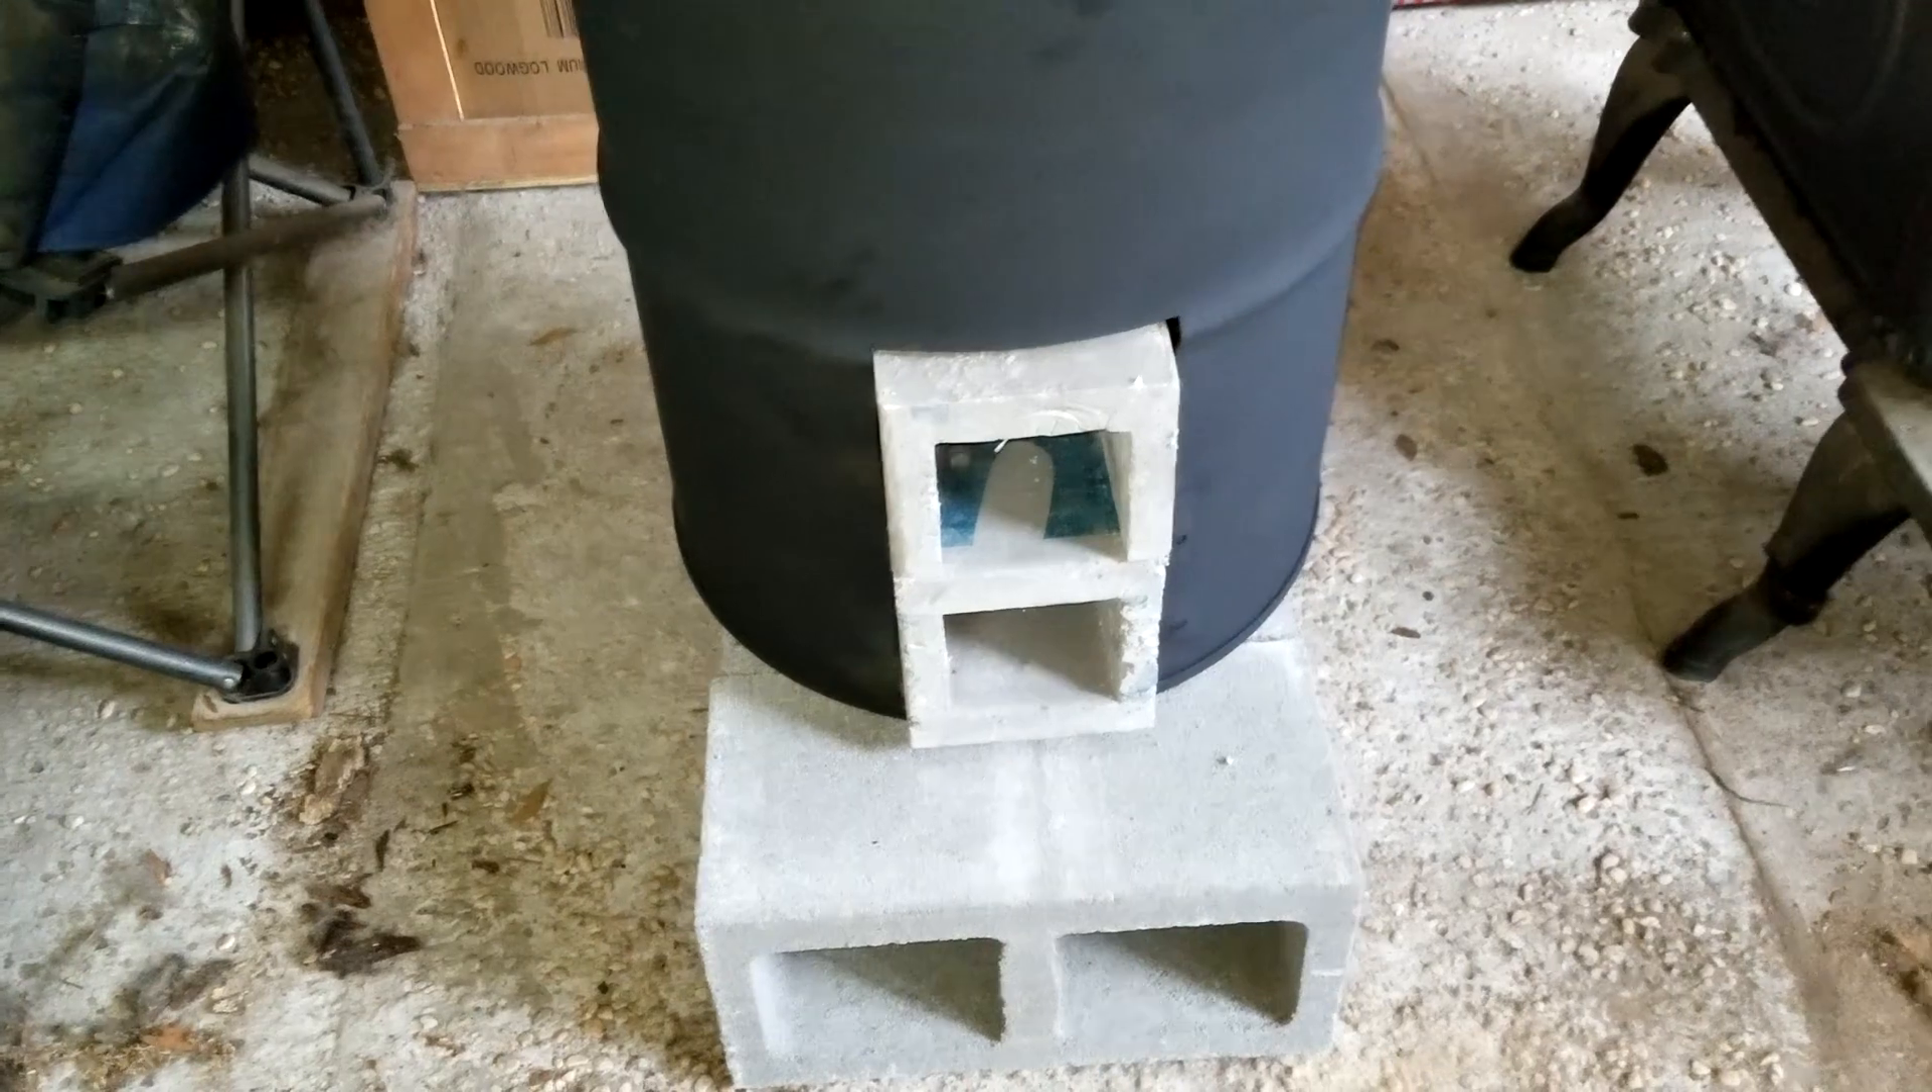I have got my masonry unit installed. Got it mortared together.